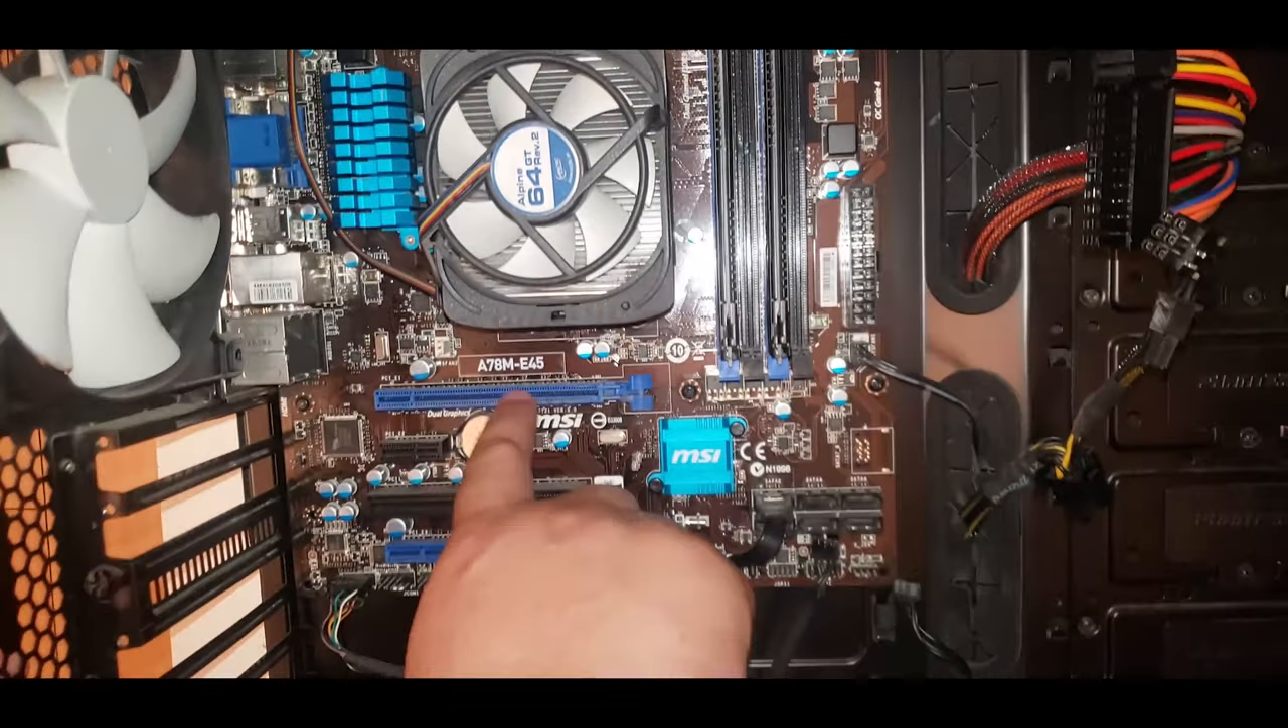We already took away the graphics card from one of the PCI slots.